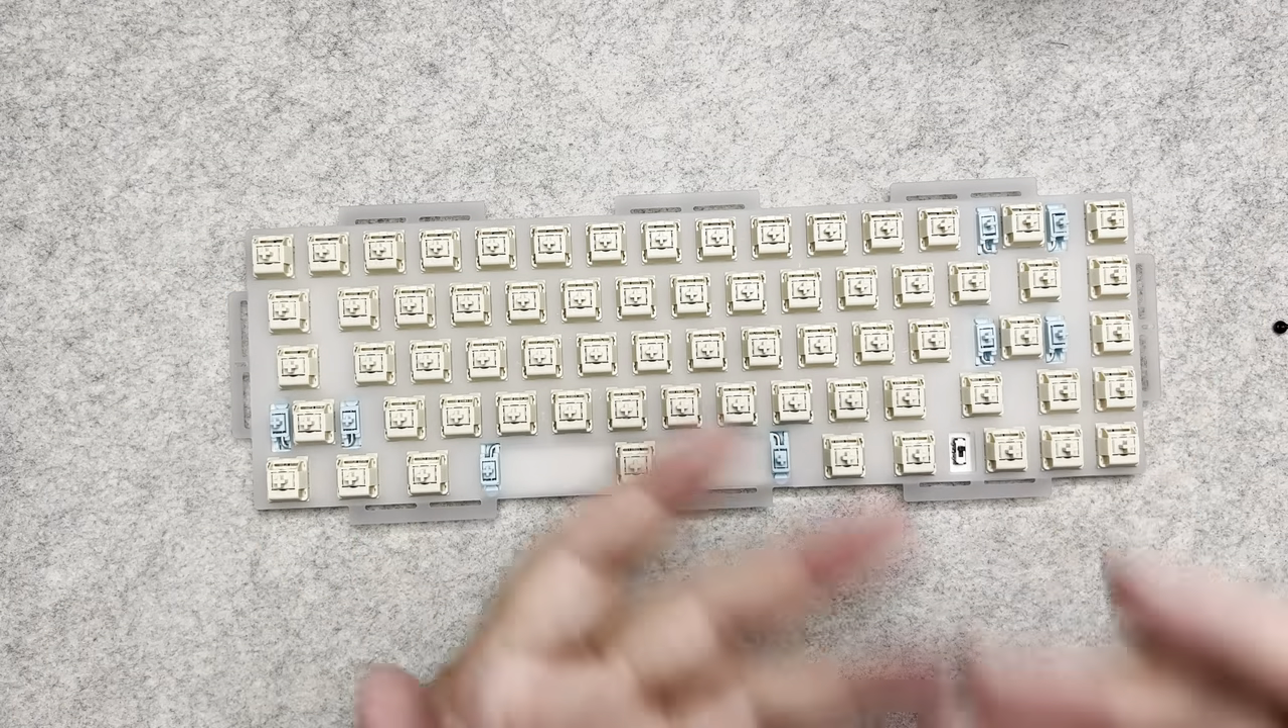Okay, so as you can see, I have built and installed the switches.